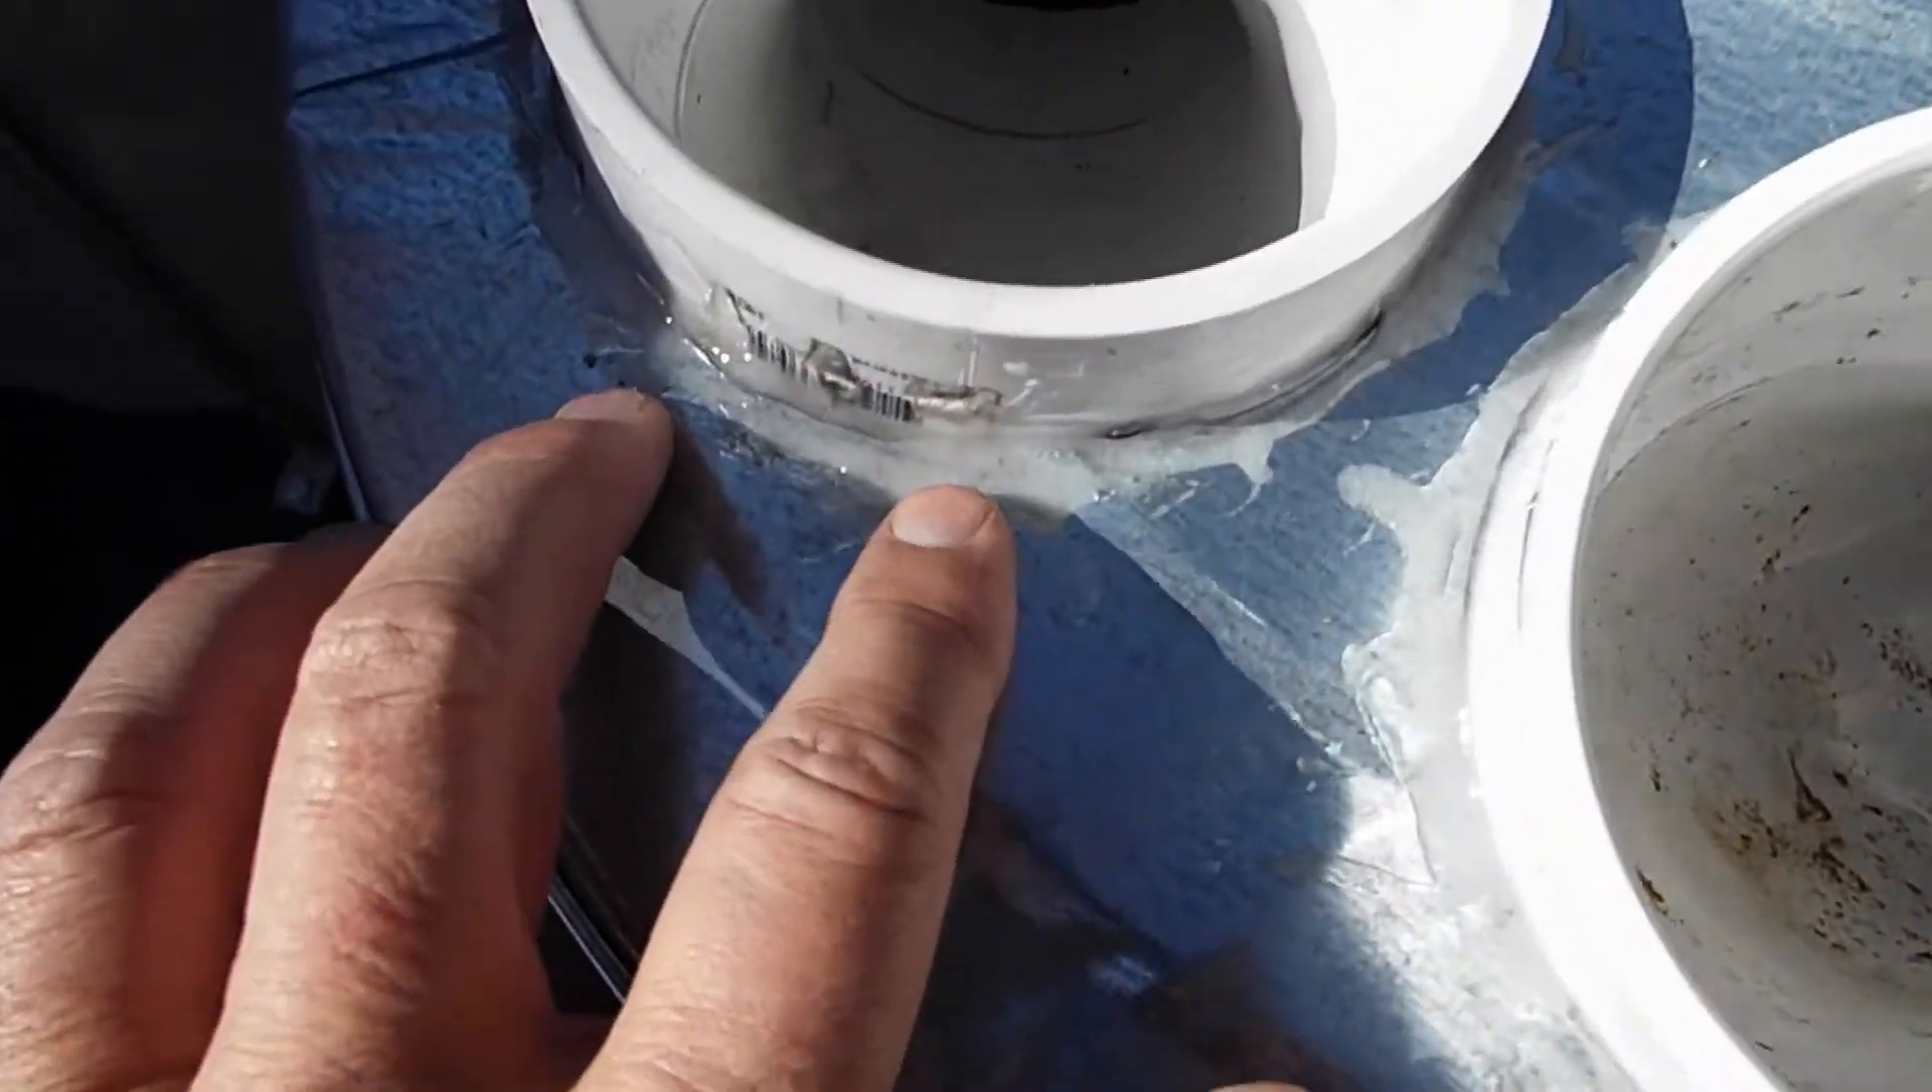So I'm done epoxying the PVC pipes into the lid here and what I'm going to do is take a piece of this flex hose and cut off maybe about a three or four foot section of it.